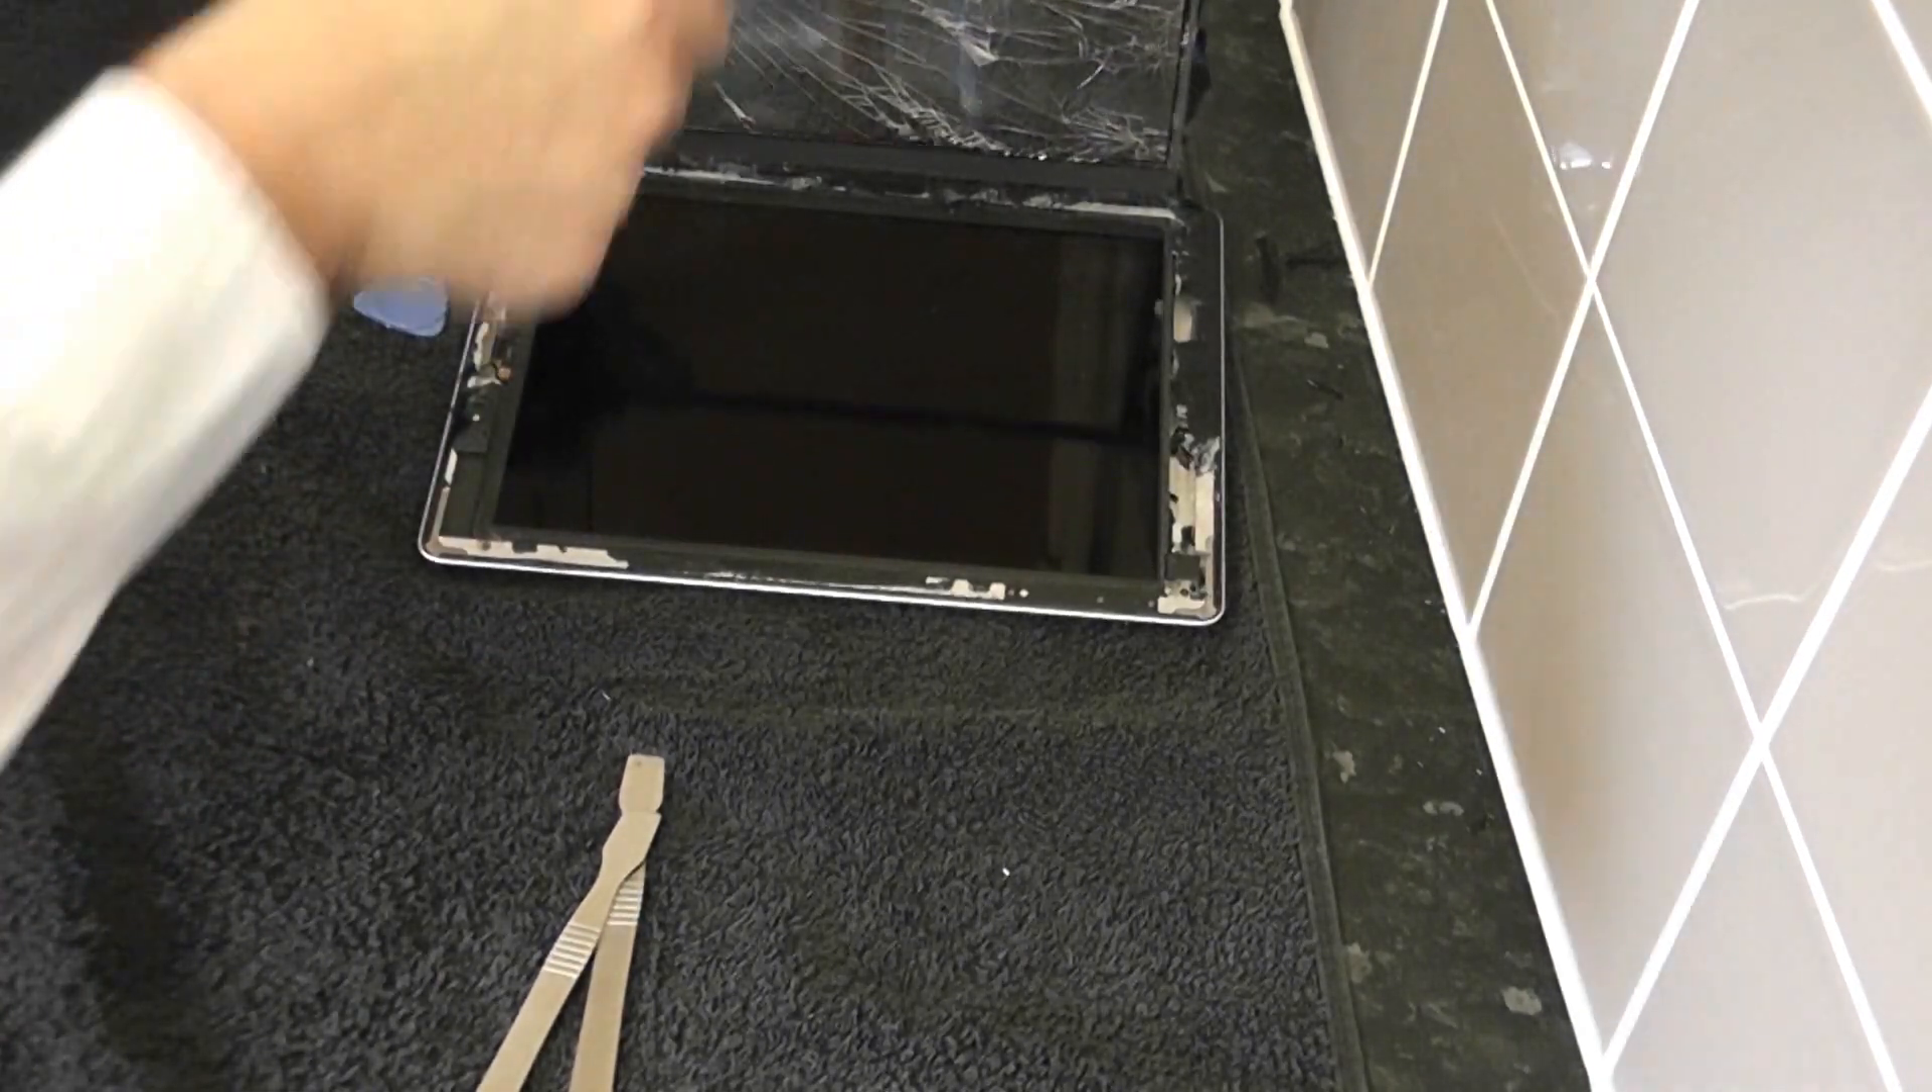And that's the actual screen now separated.